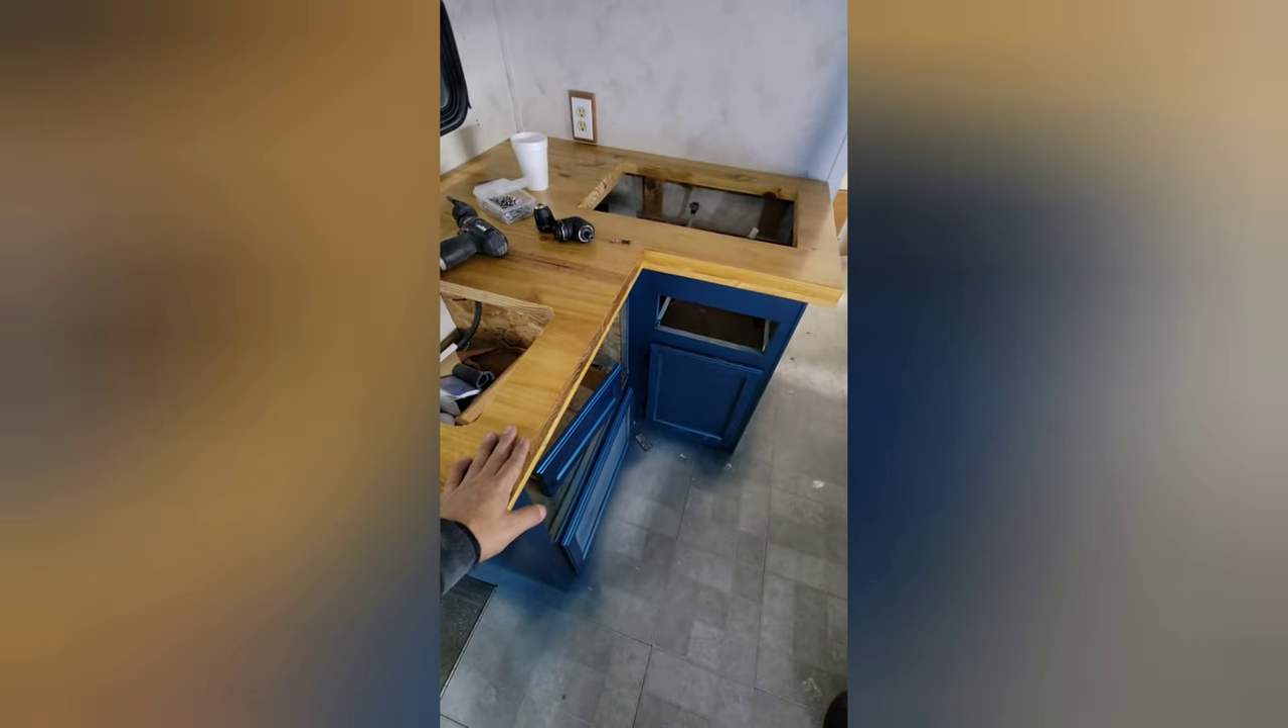Alright so the counter is in place.